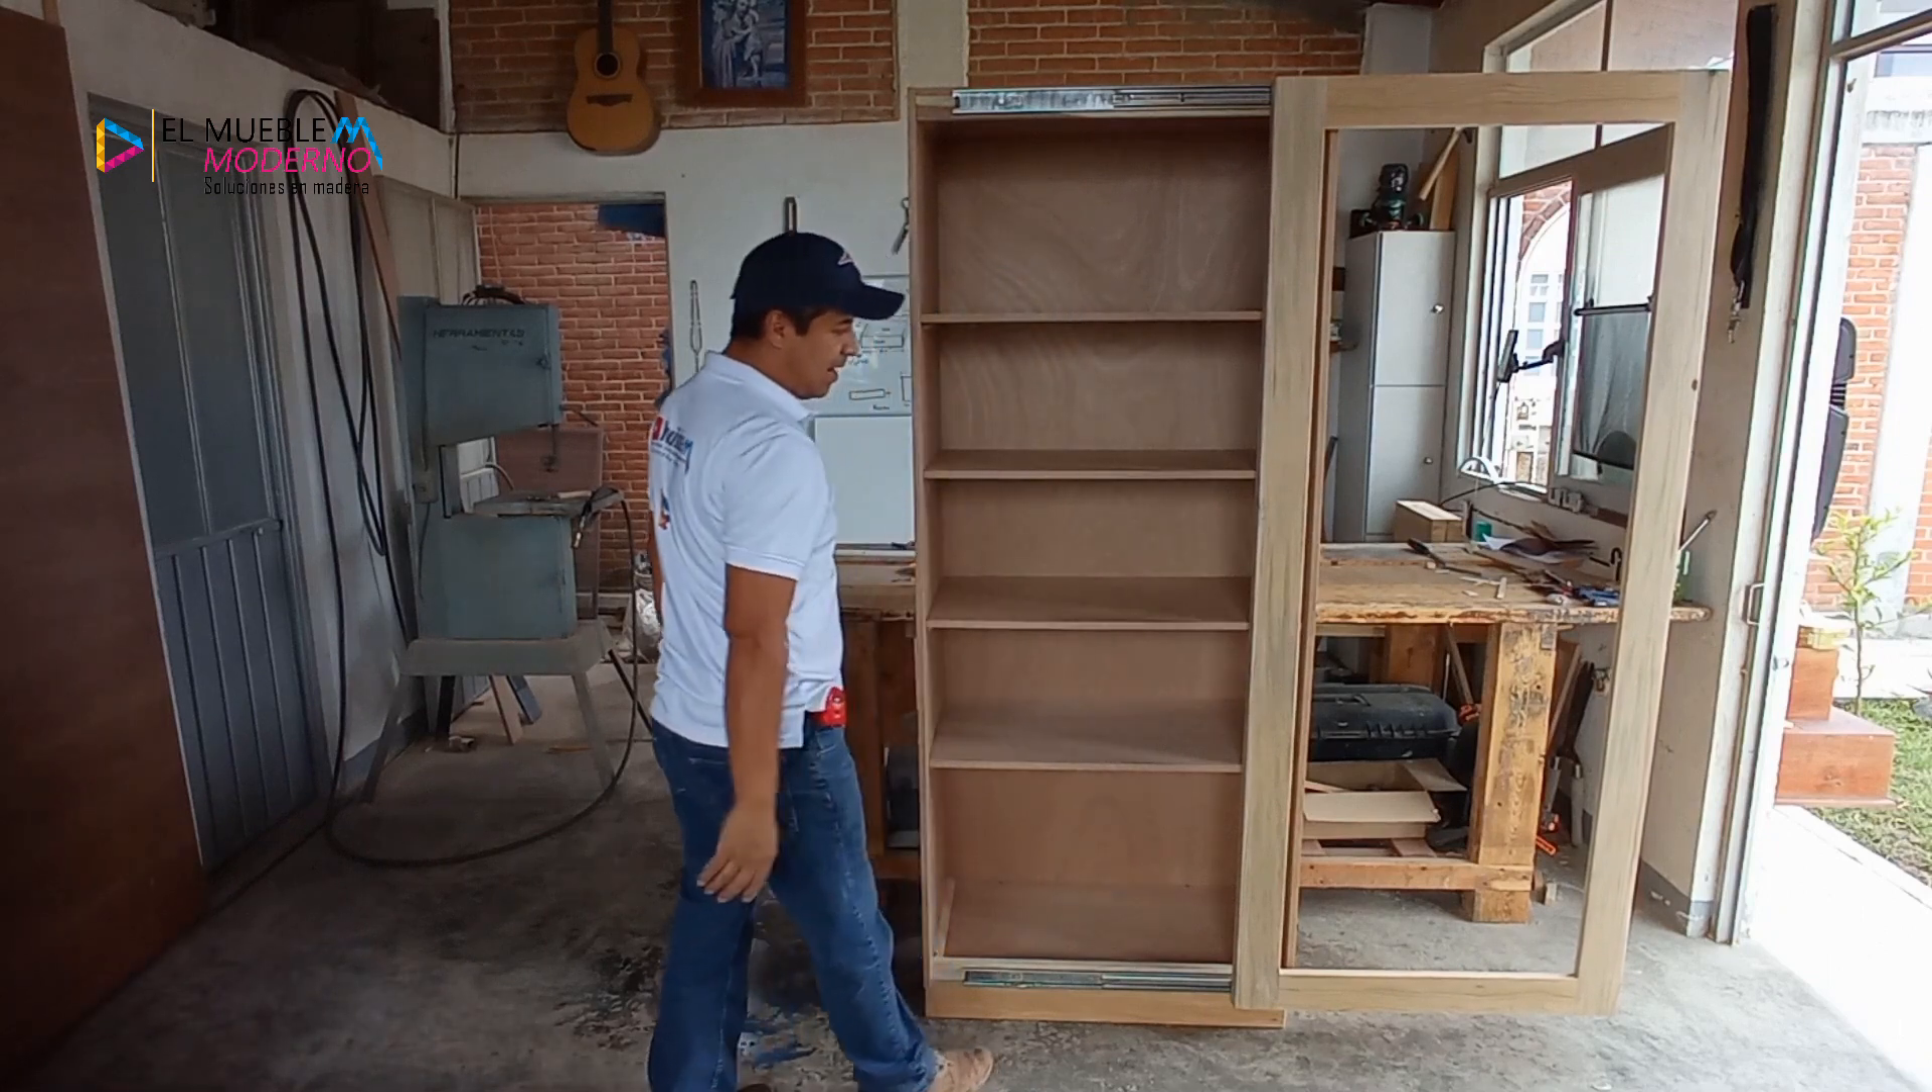Pues bien ha quedado montada nuestra puerta.